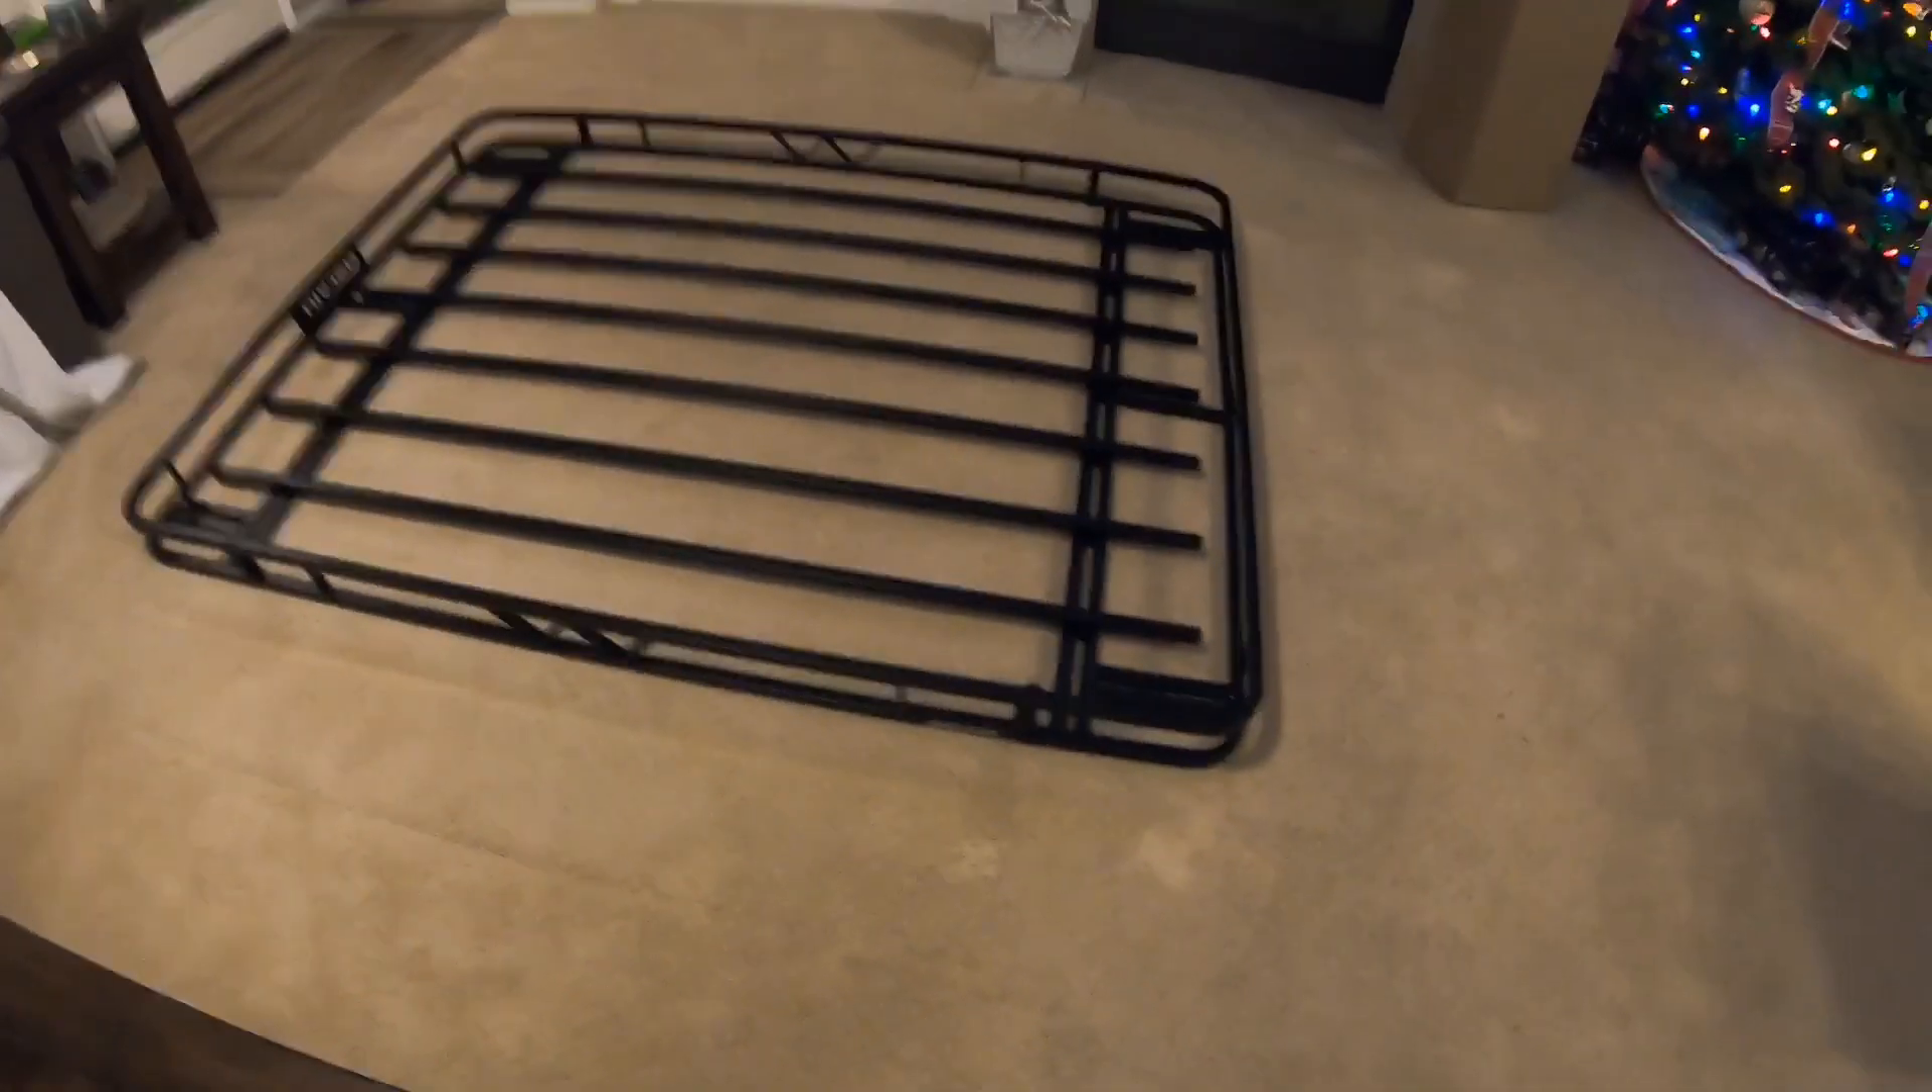Now that the rack's done we just gotta install it on the jeep now.